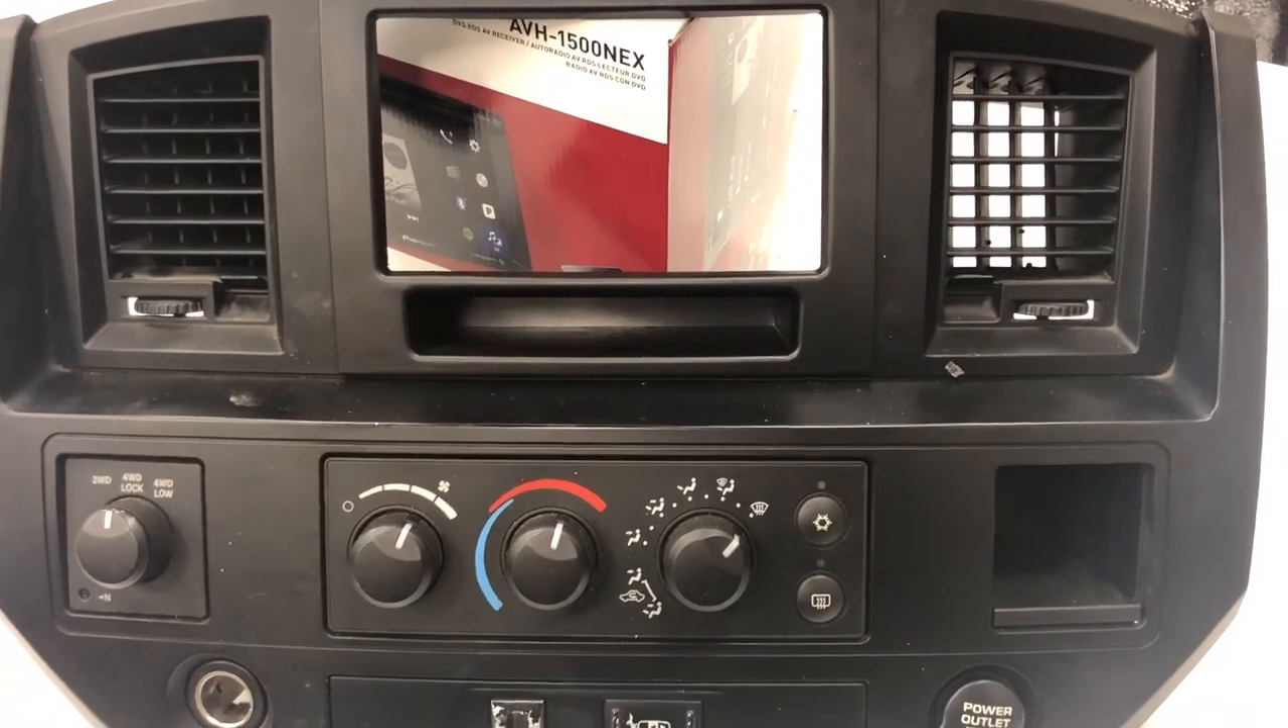That's what our finished product looks like with the dash kit mounted and the edges were all cleaned up.